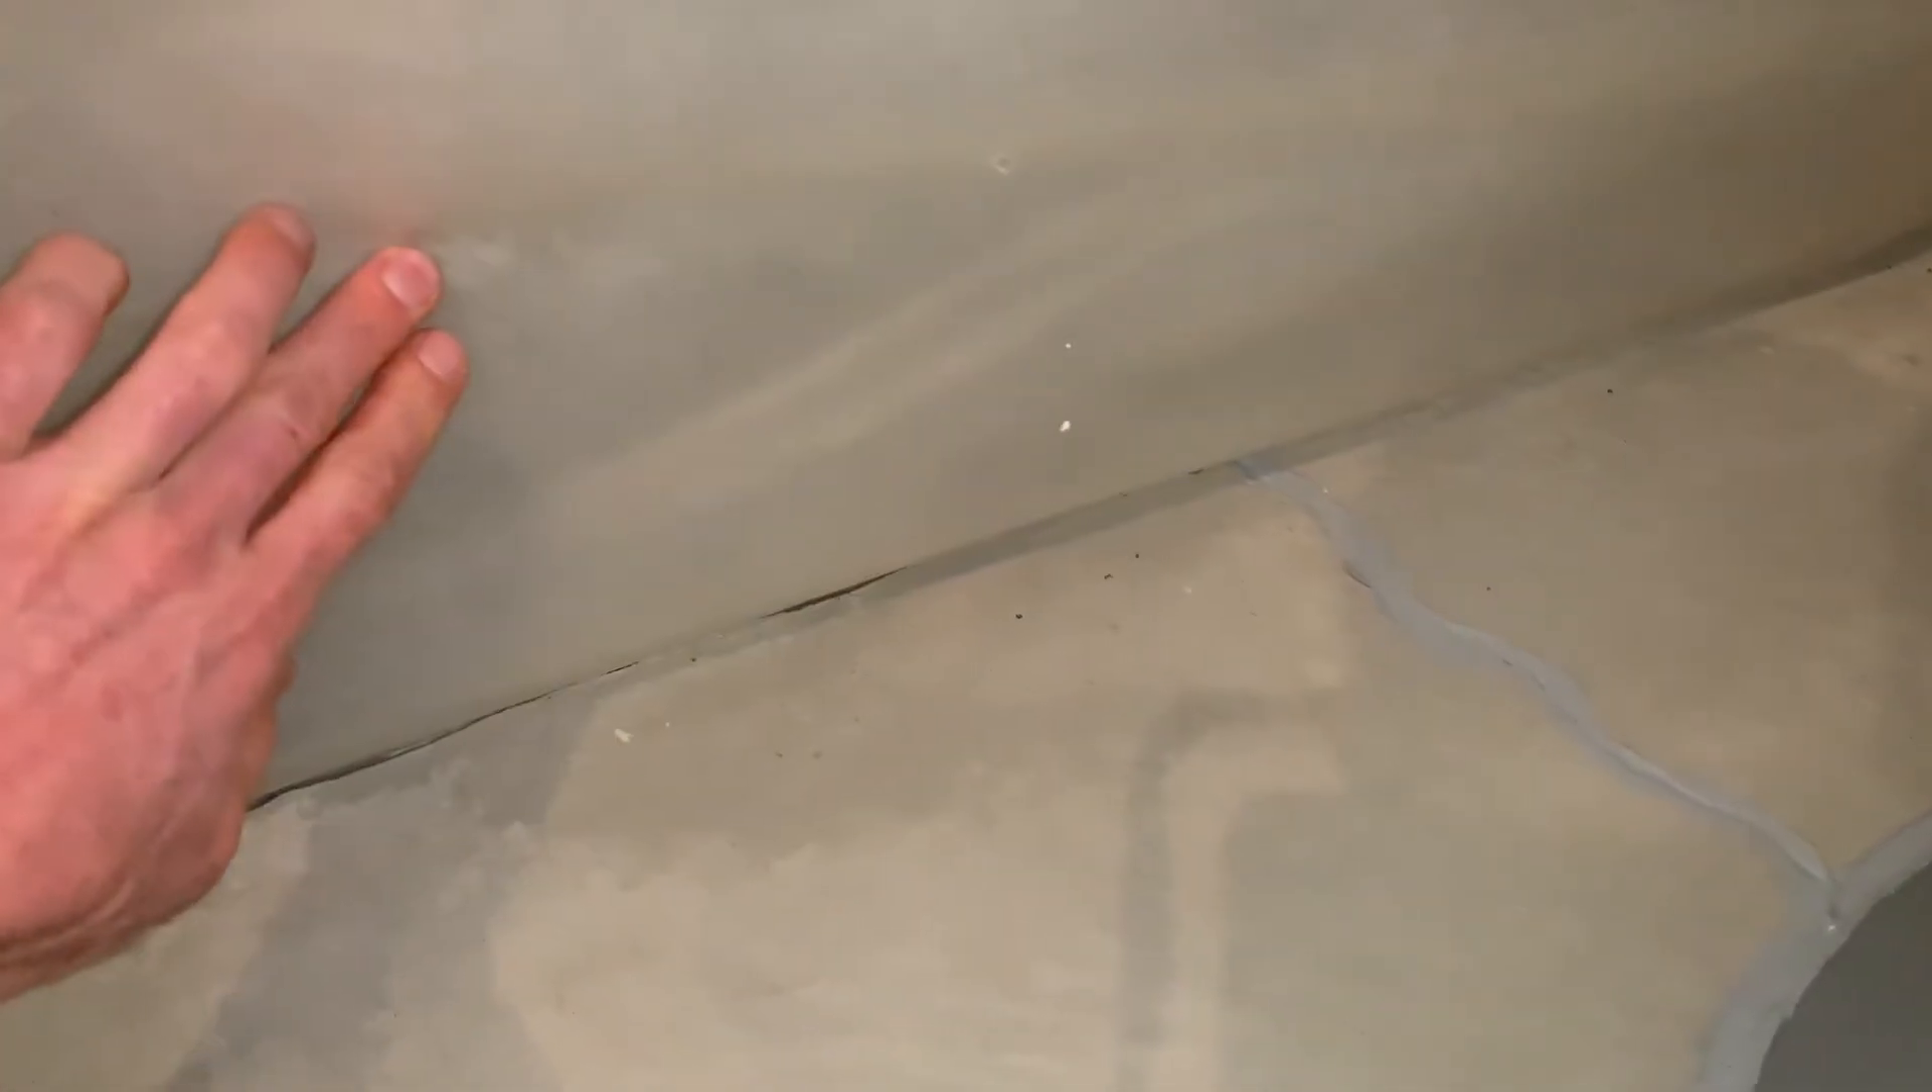You can see the crack here or a pretty significant gap.